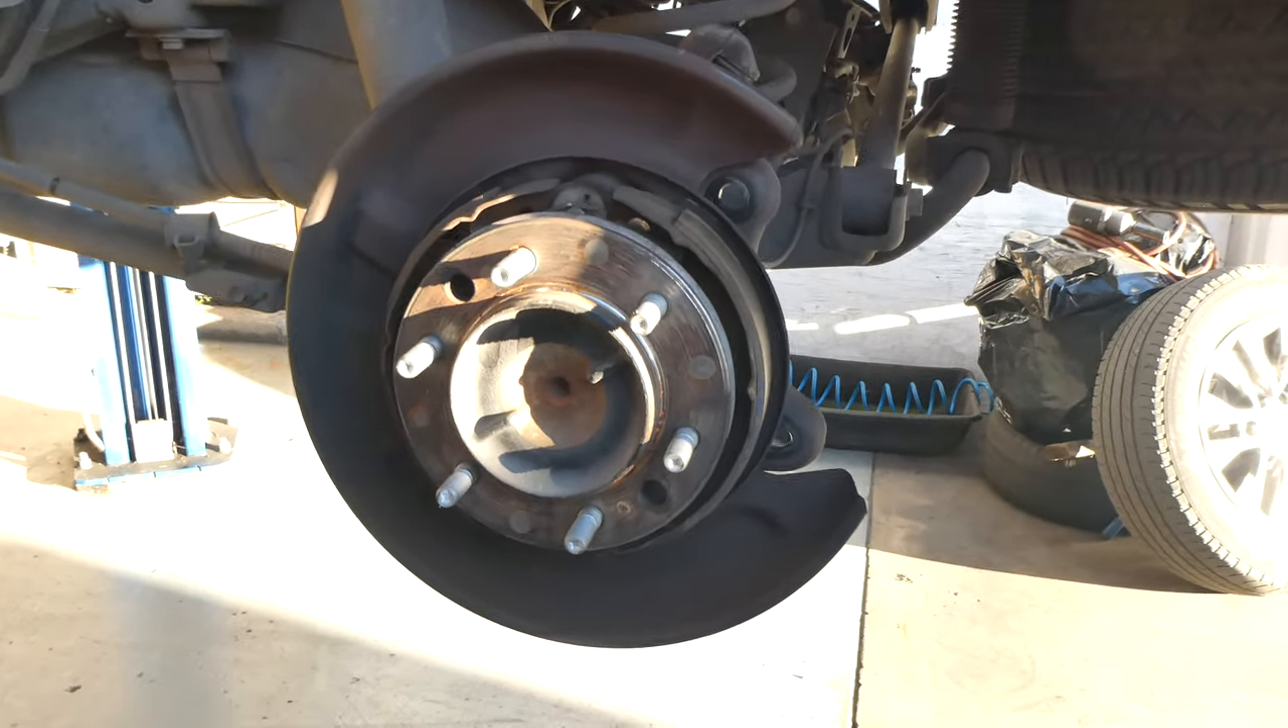All right, so we got the rotor off and then put a little brake cleaner on here to get everything nice and clean.